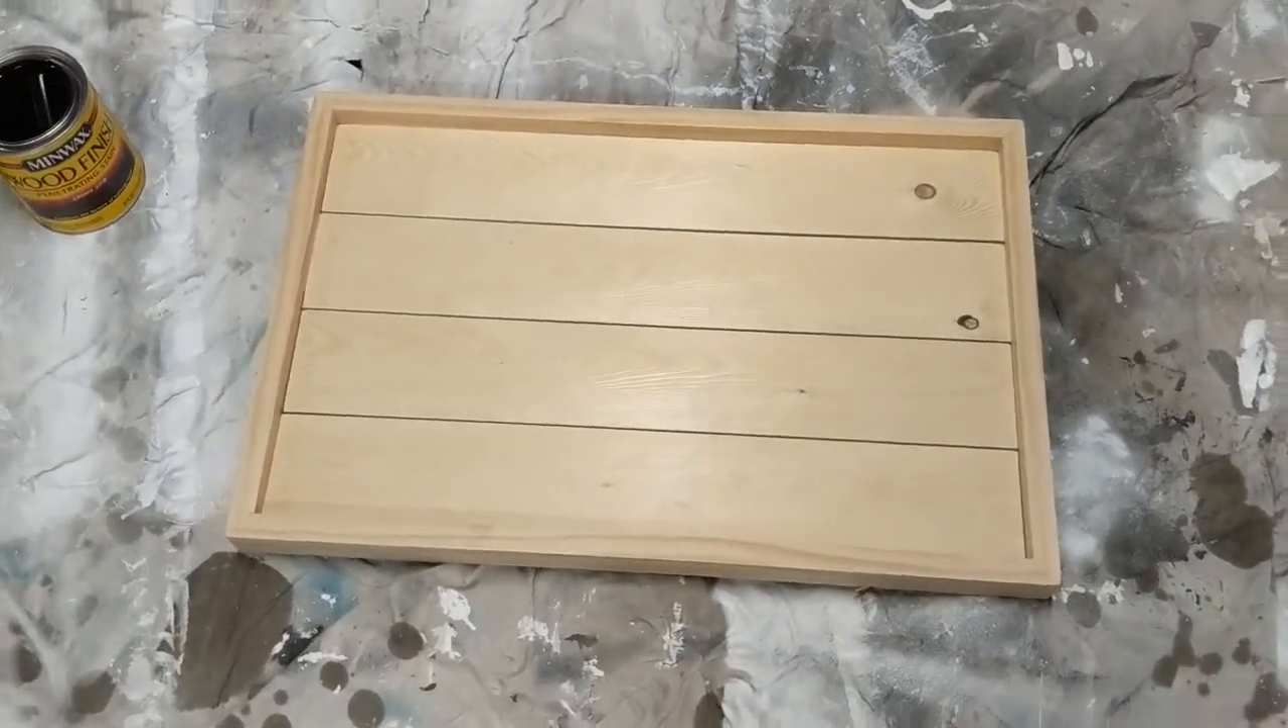Here is the sign now with the frame attached to it.